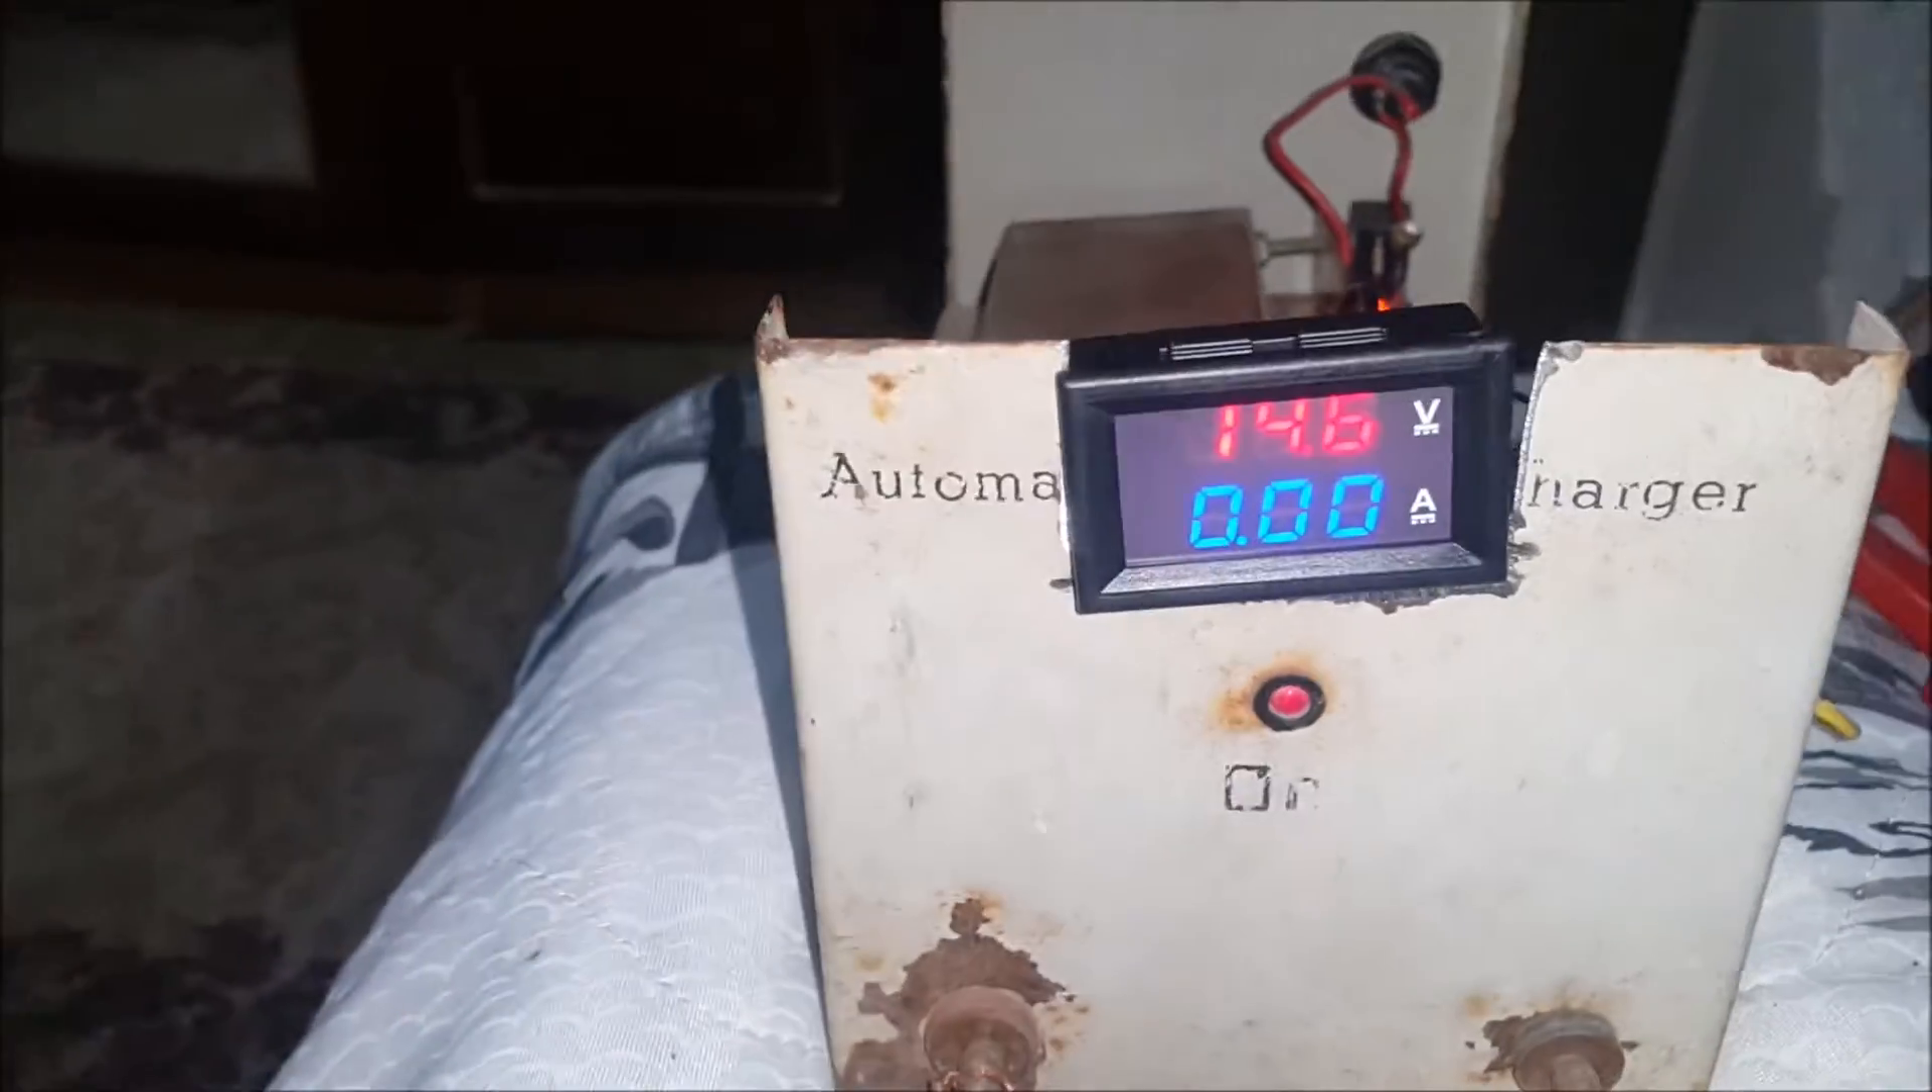evet voltmetre ve ampermetremizi bağladık şu şekilde.